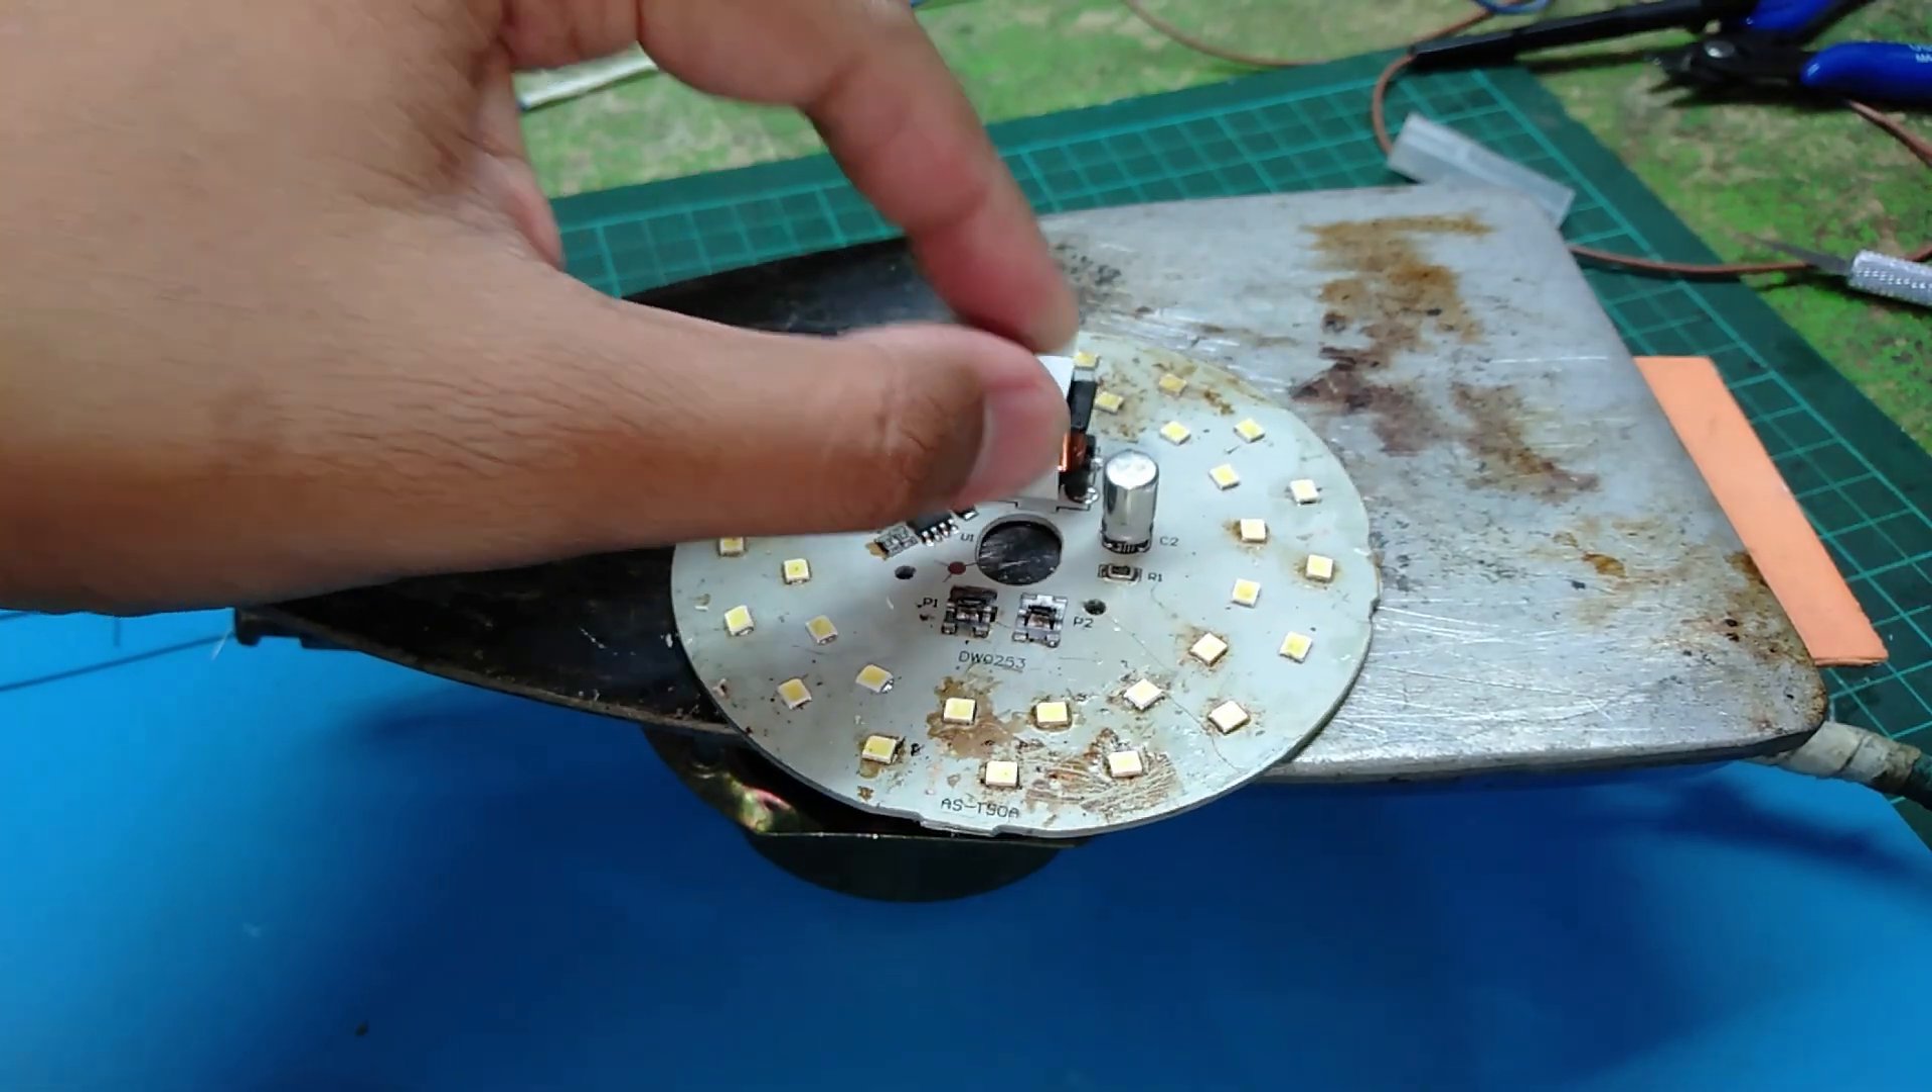Untuk chip LED-nya ini Sudah selesai Saya pasang.